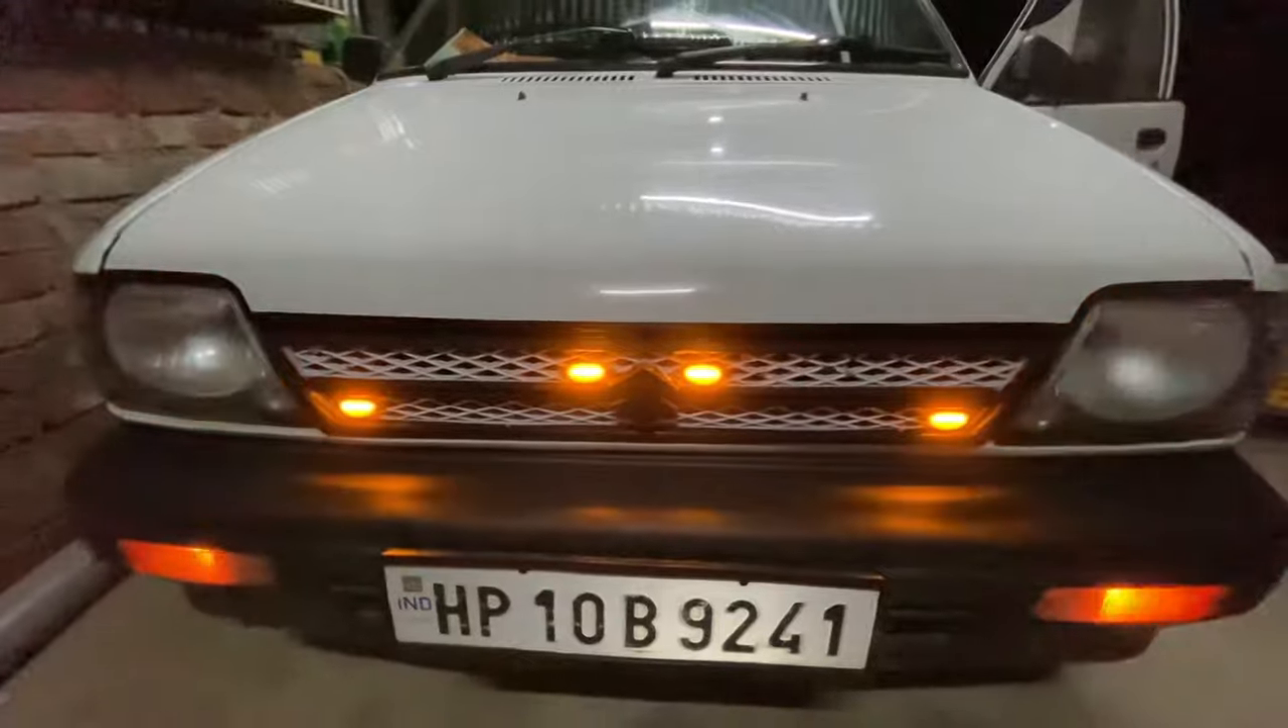तो गाइज लाइट लग चुकी हमारी।